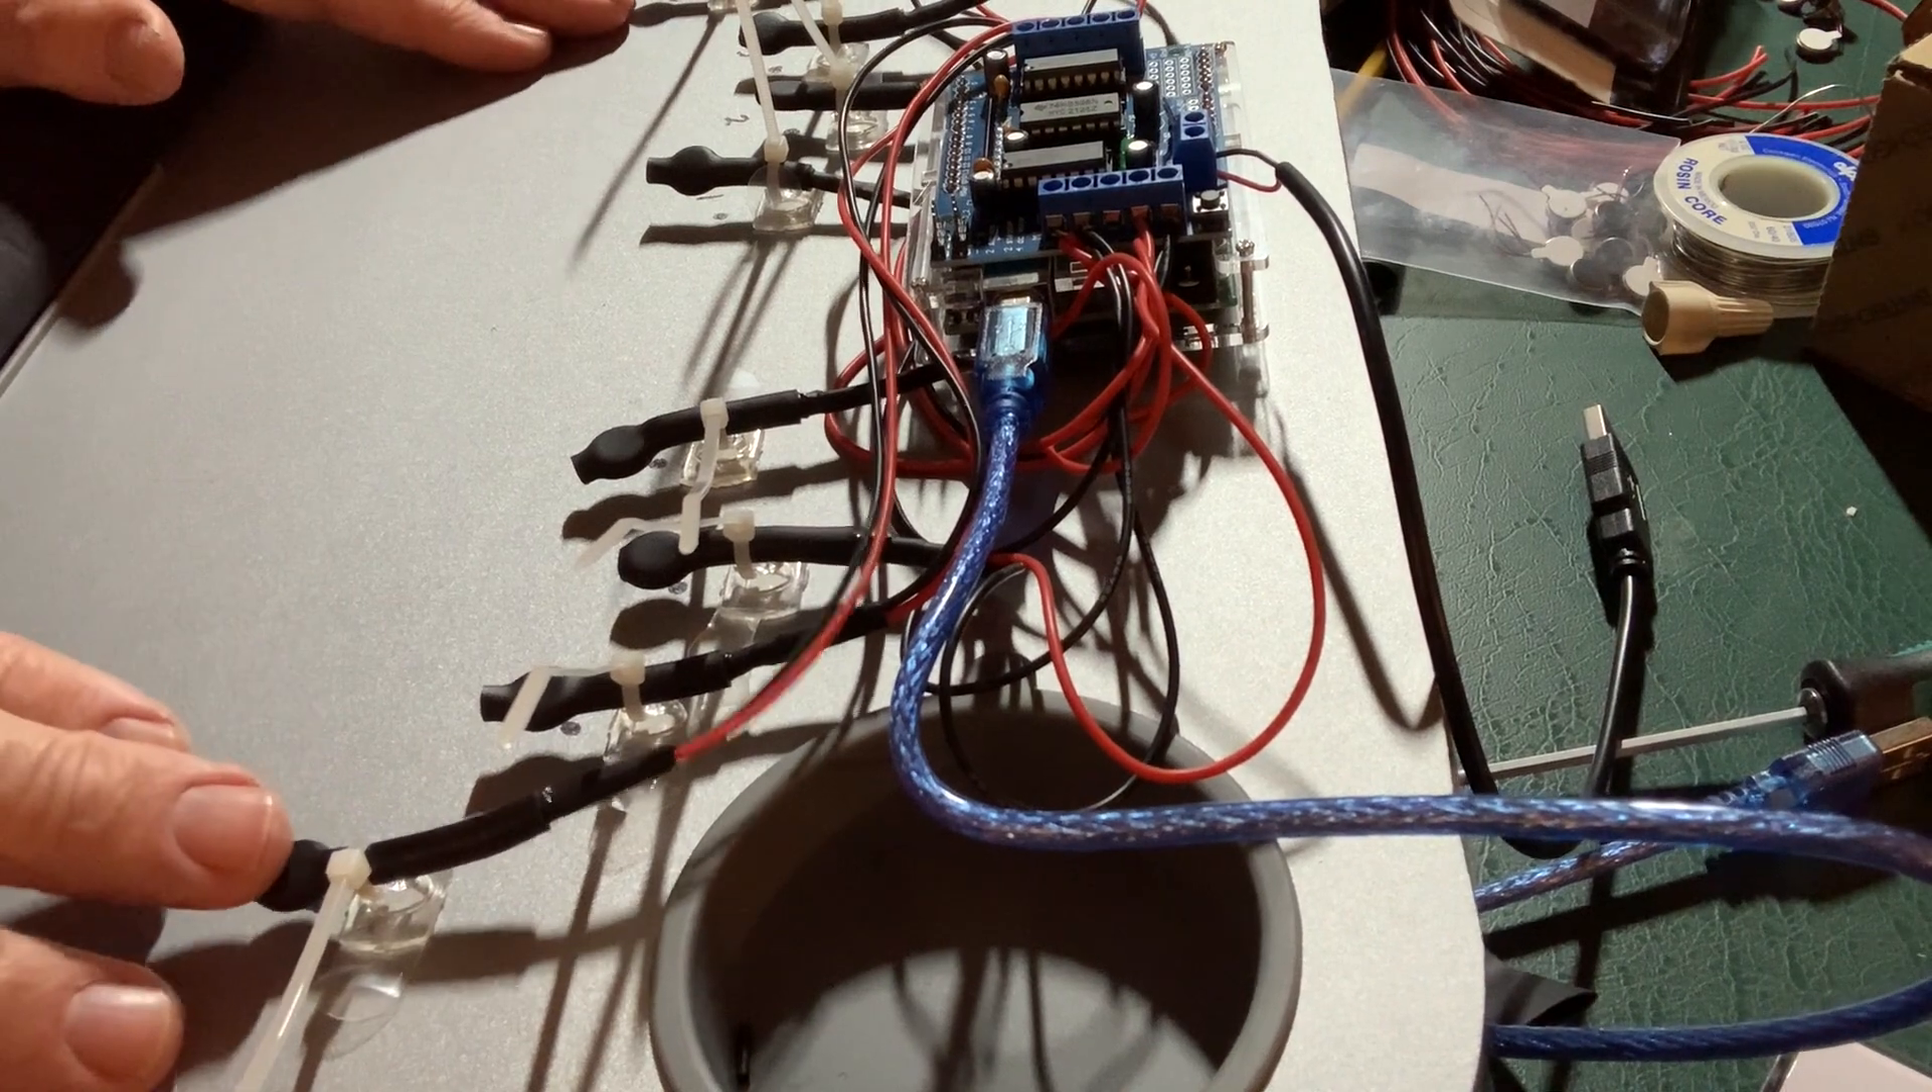So, I've attached my Arduino. I've run my wires. So, one and one, two and two, three and three, four and four.